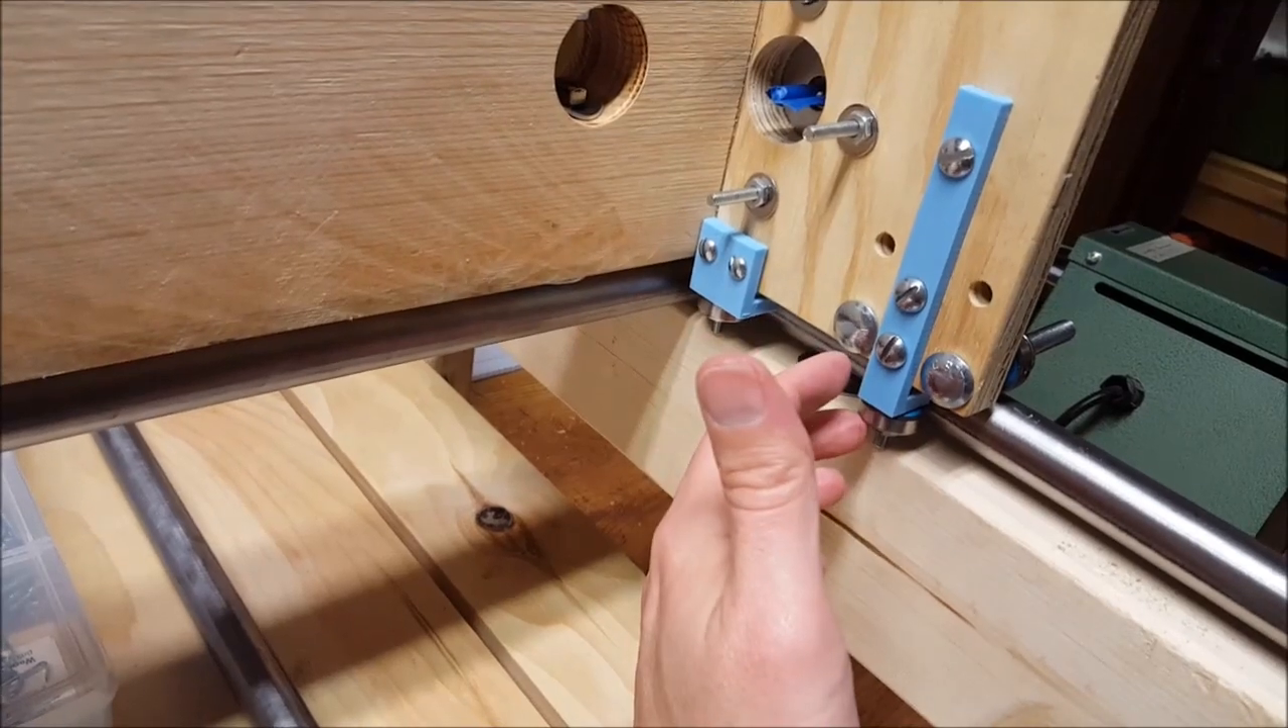The 3d printed brackets for those bearings have been installed.